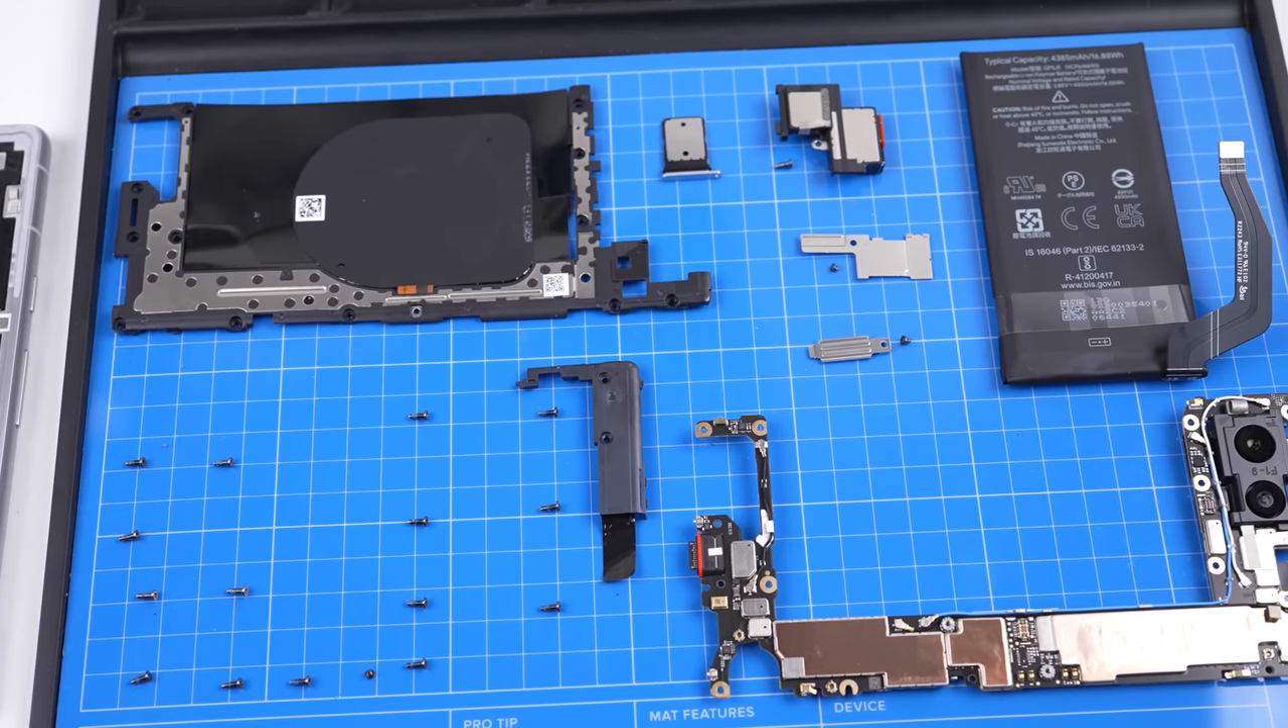With that, we've completely disassembled the Google Pixel 7a.